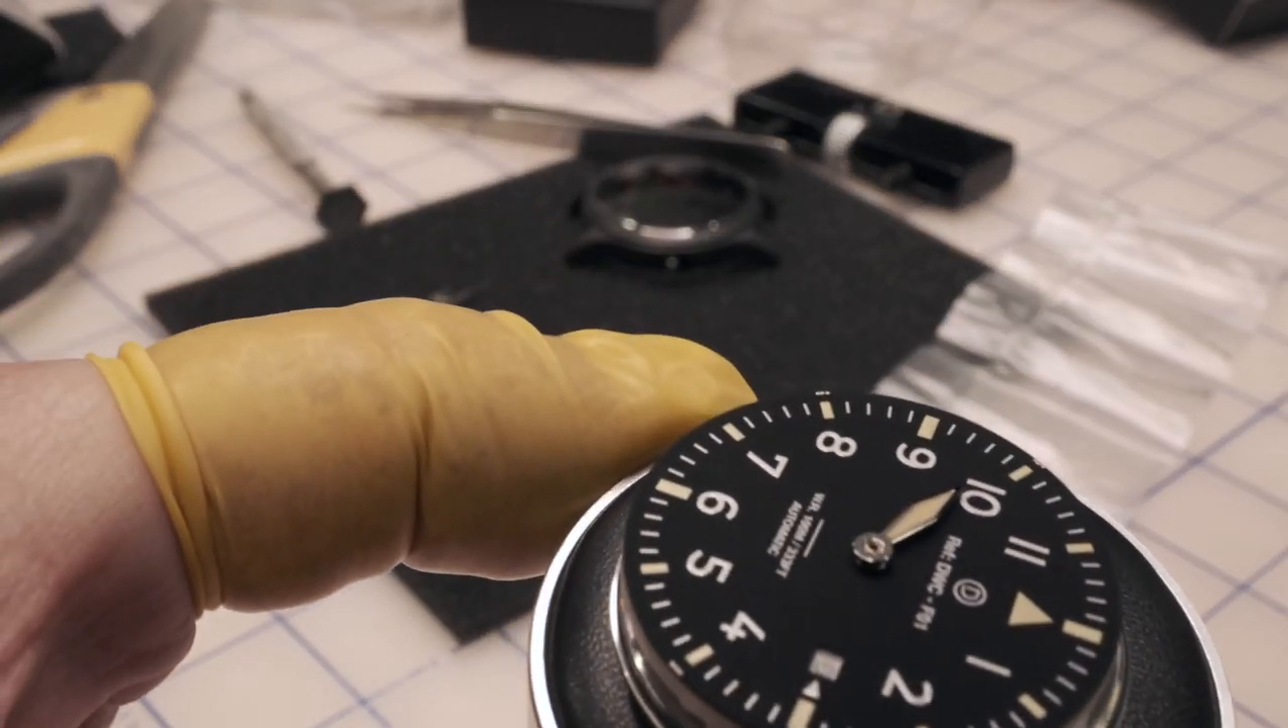Okay so i think we got the hour hand on there um need to check that but we'll do the minute hand now.